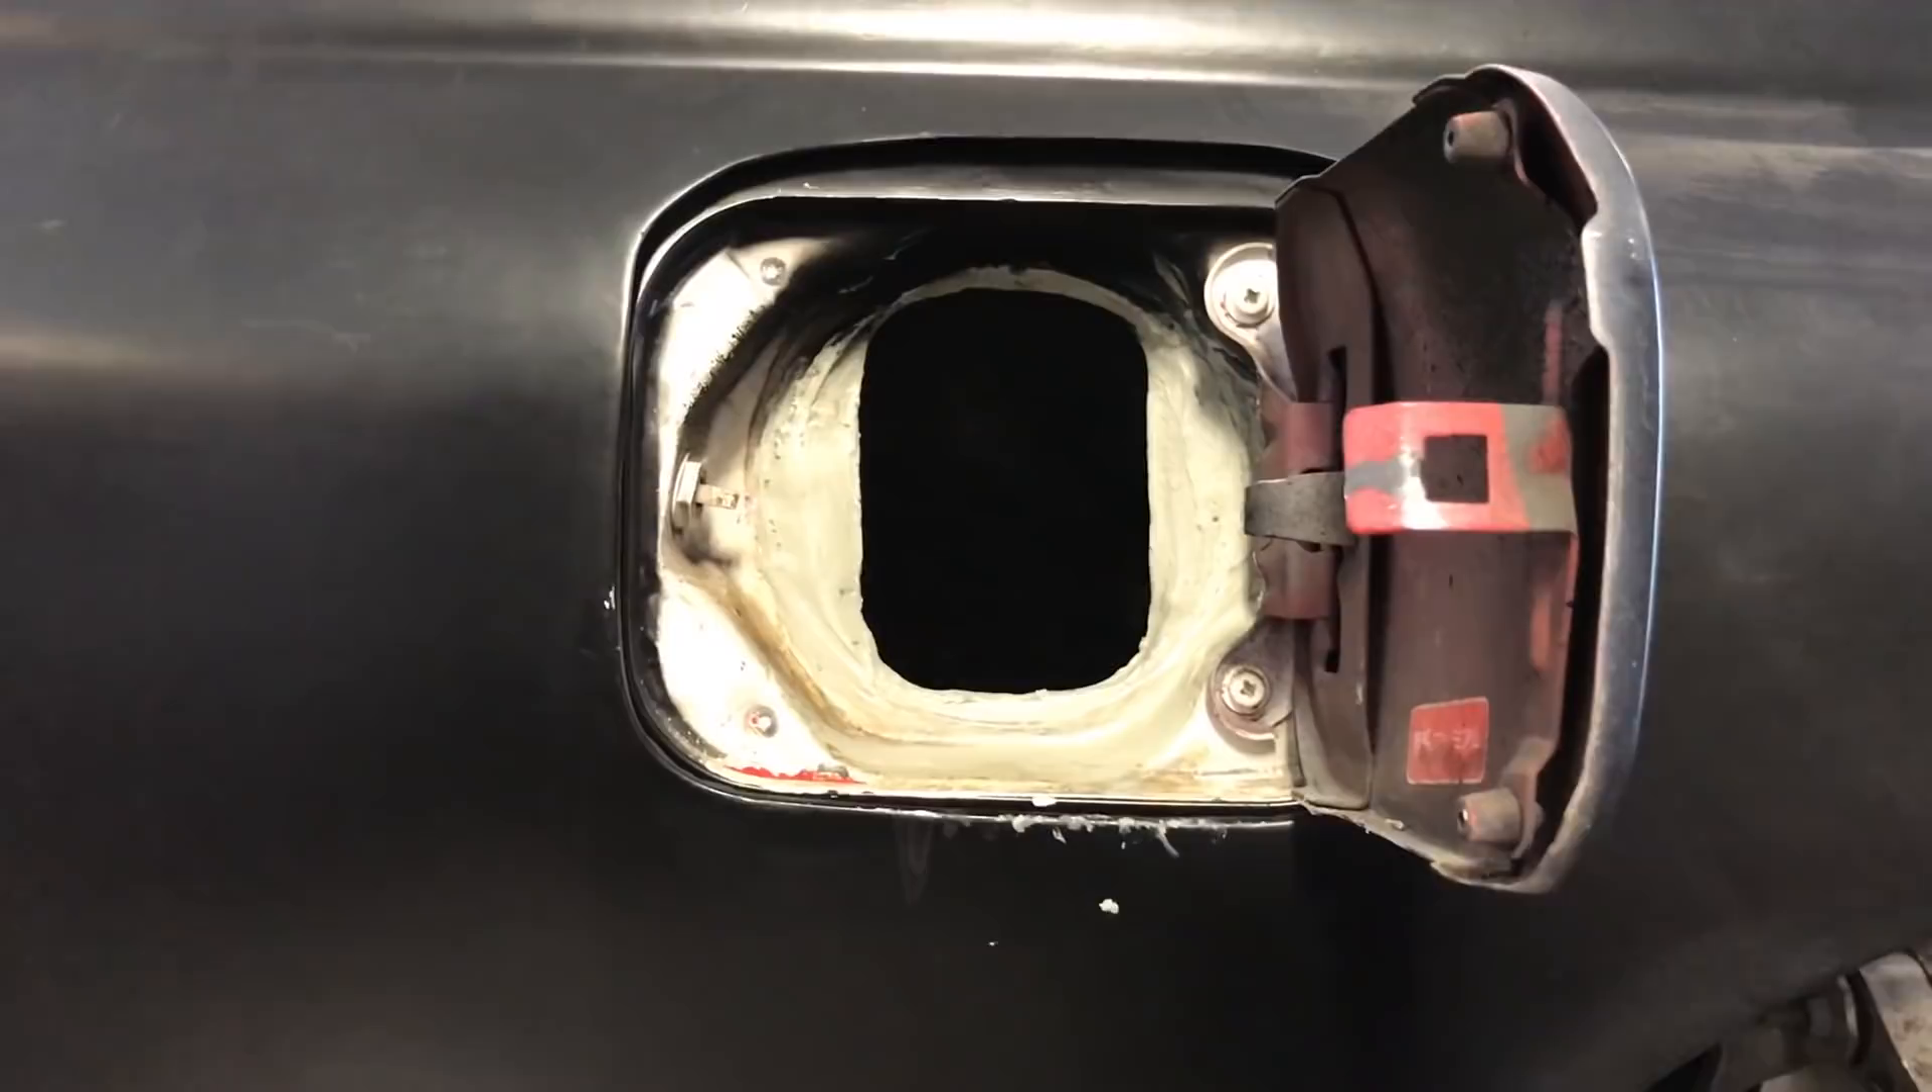The plate is in and I've seam sealed around it.